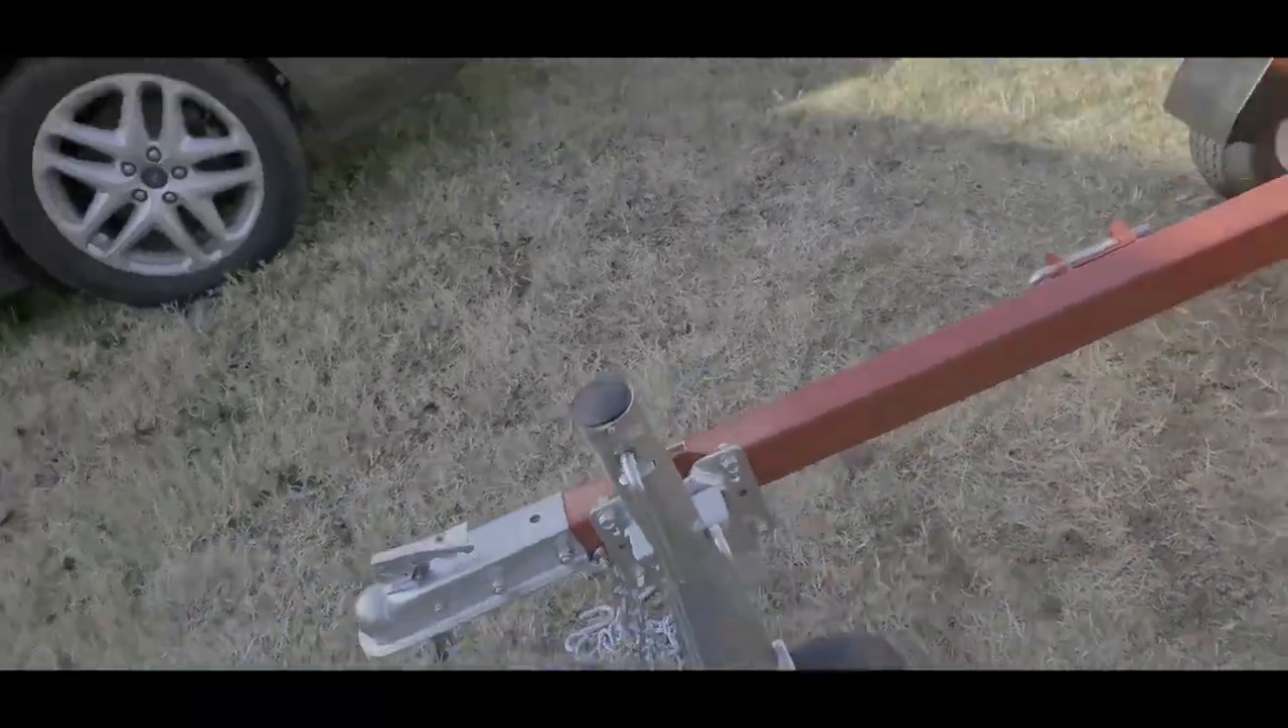All right so we've got the tow bar on. We put the jack stand on.